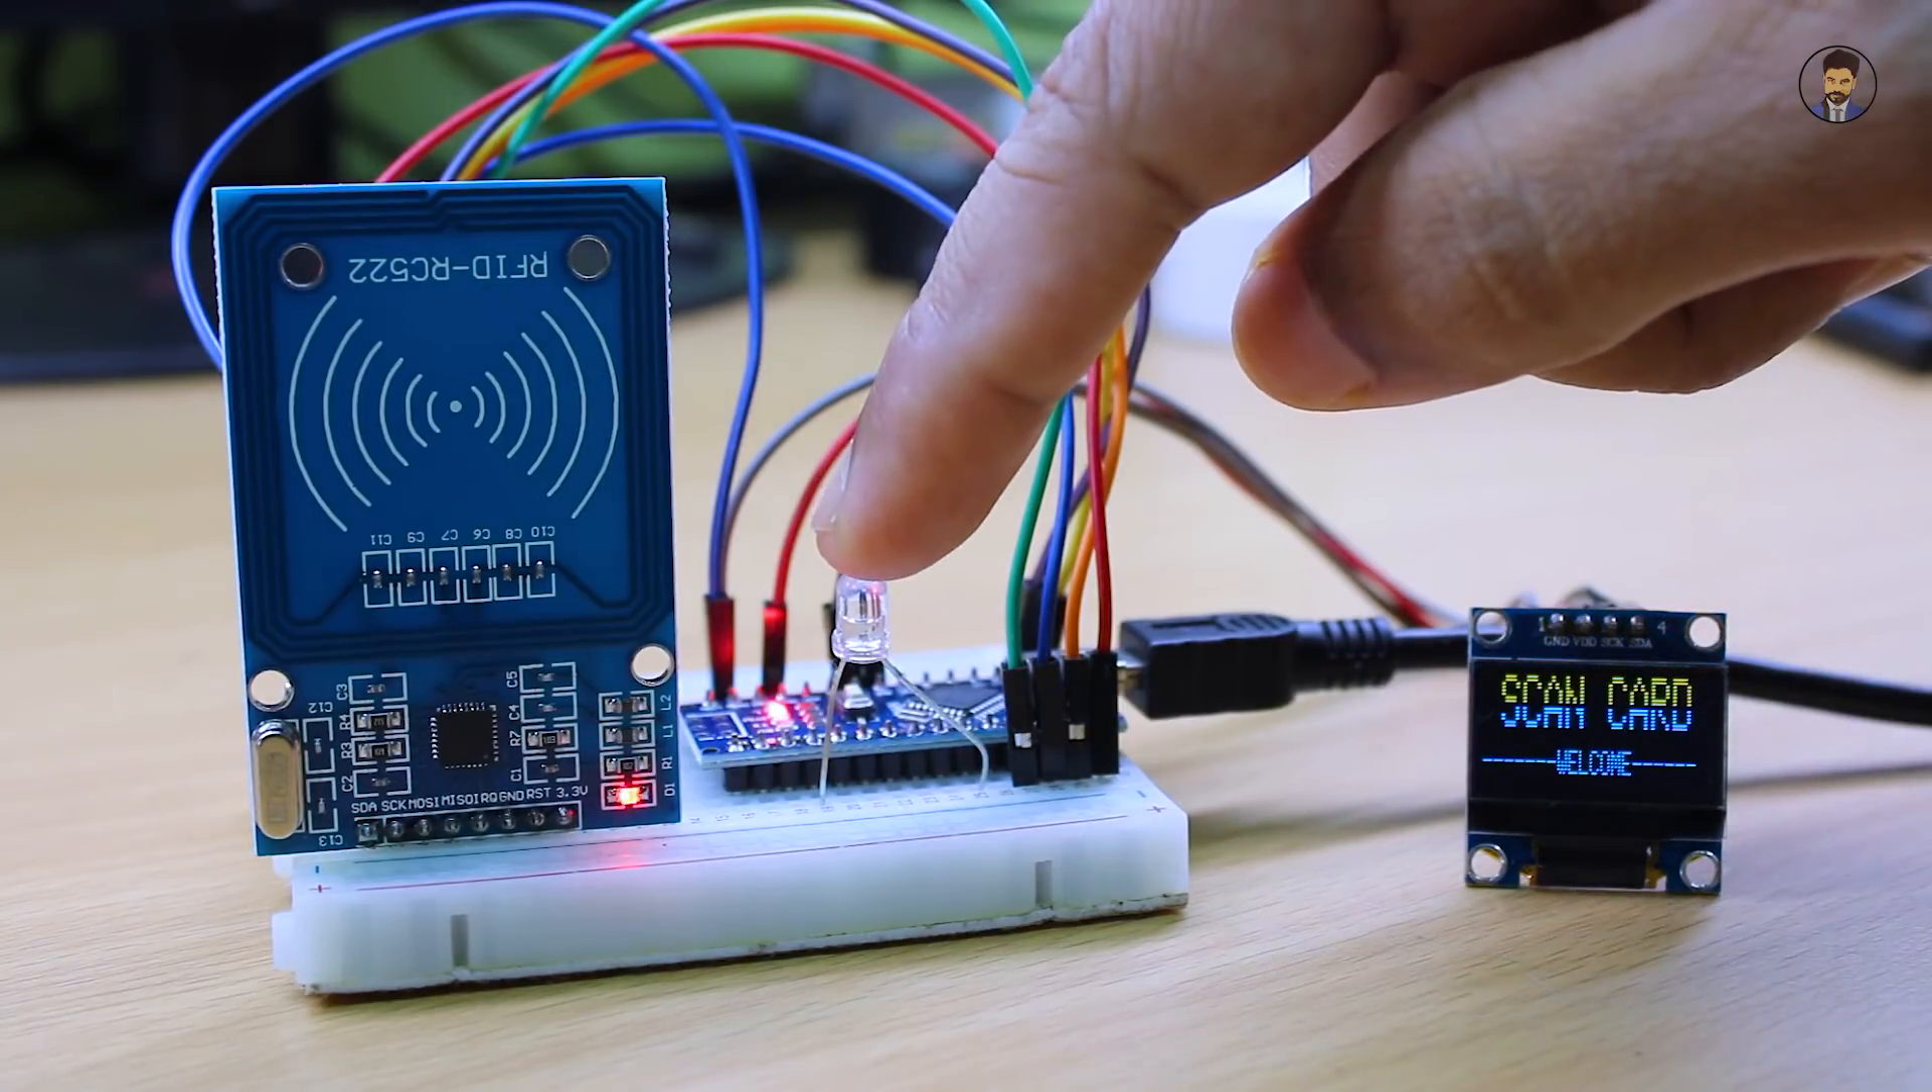आउटपुट पर हमने एक LED लगा दिया है।